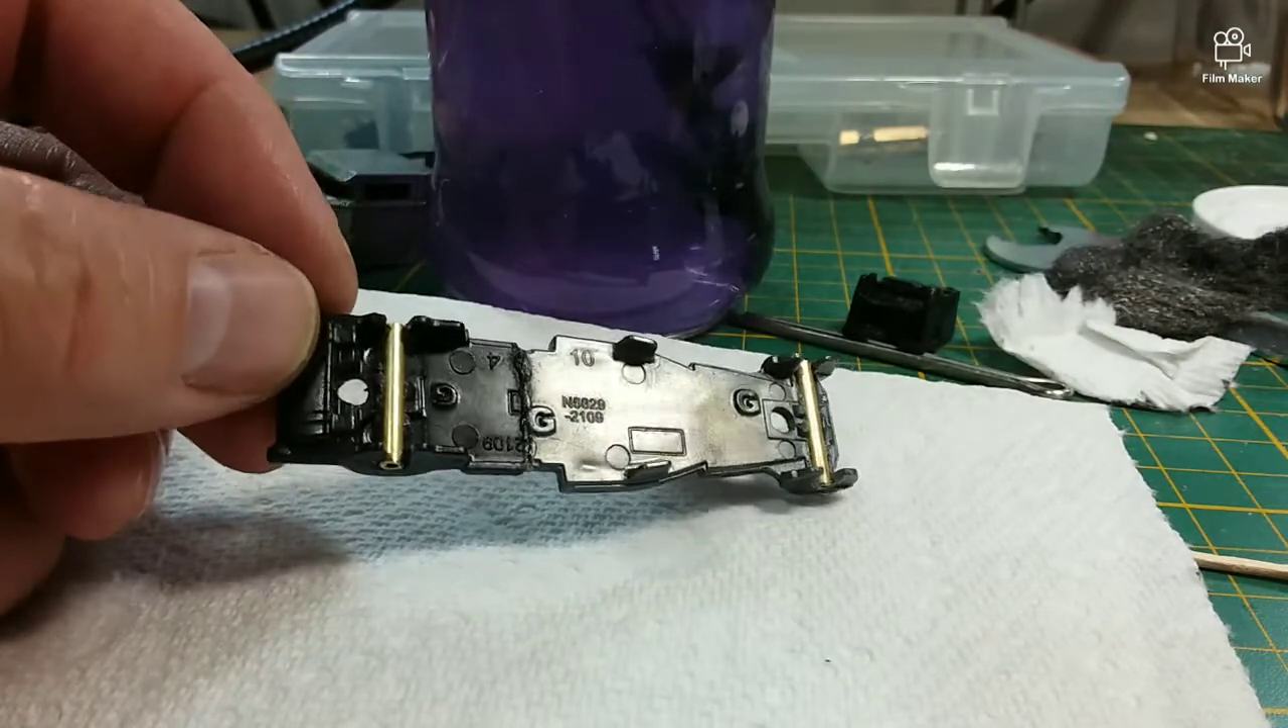Well, looks like we have the axle tubes inside our chassis here.